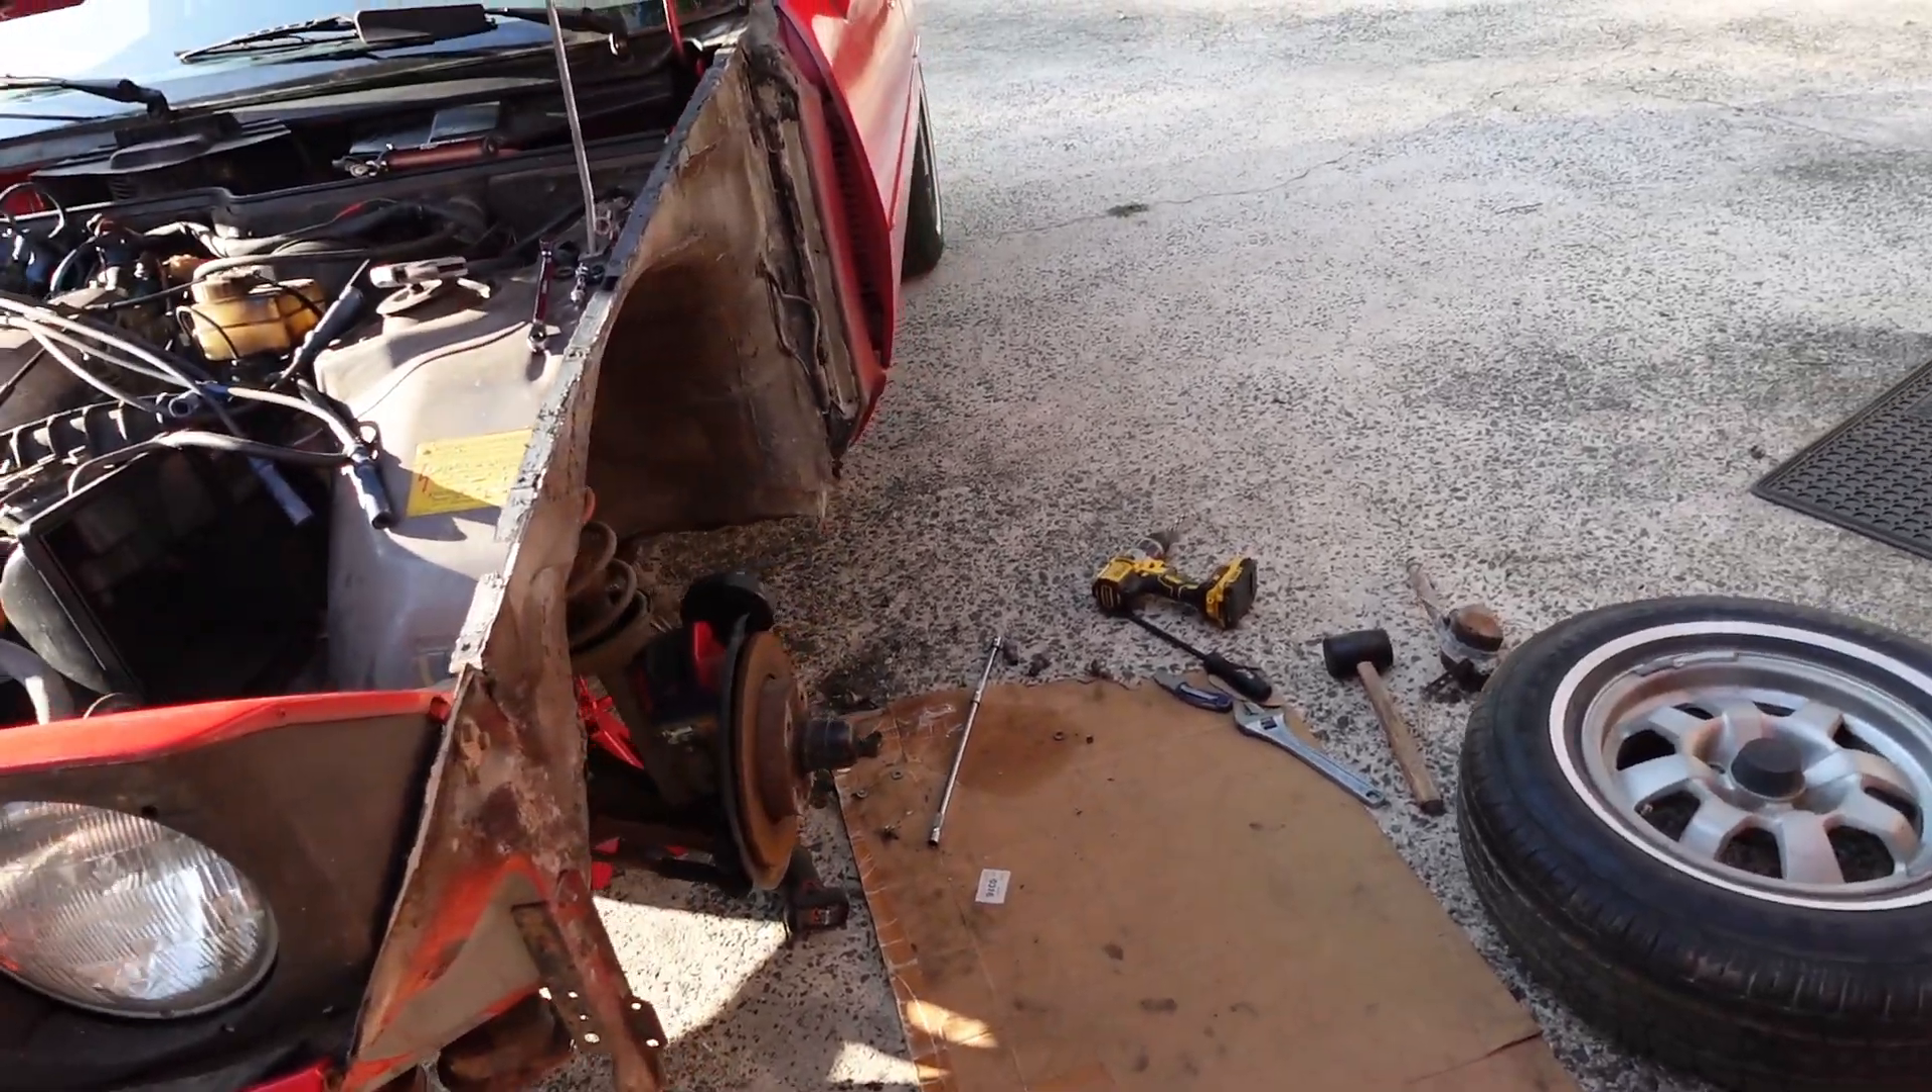Um so i got the fender off.